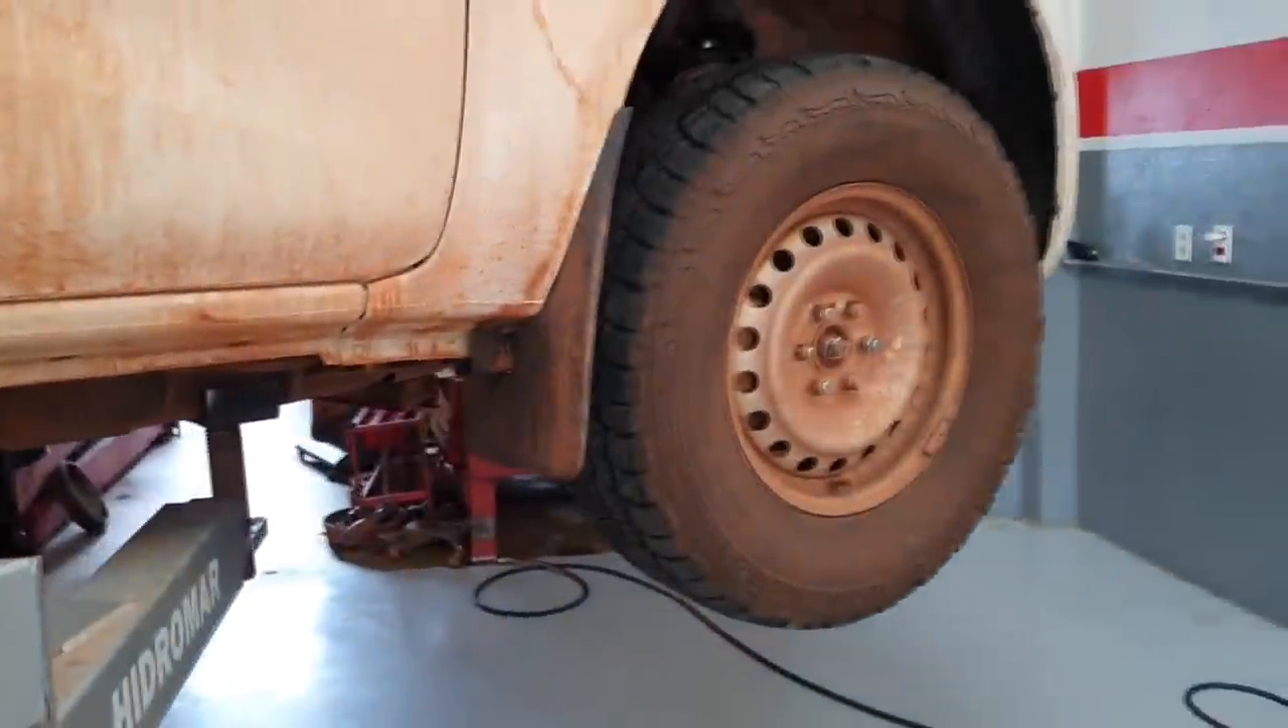Colocamos os pneus para terminar a caminhonete.